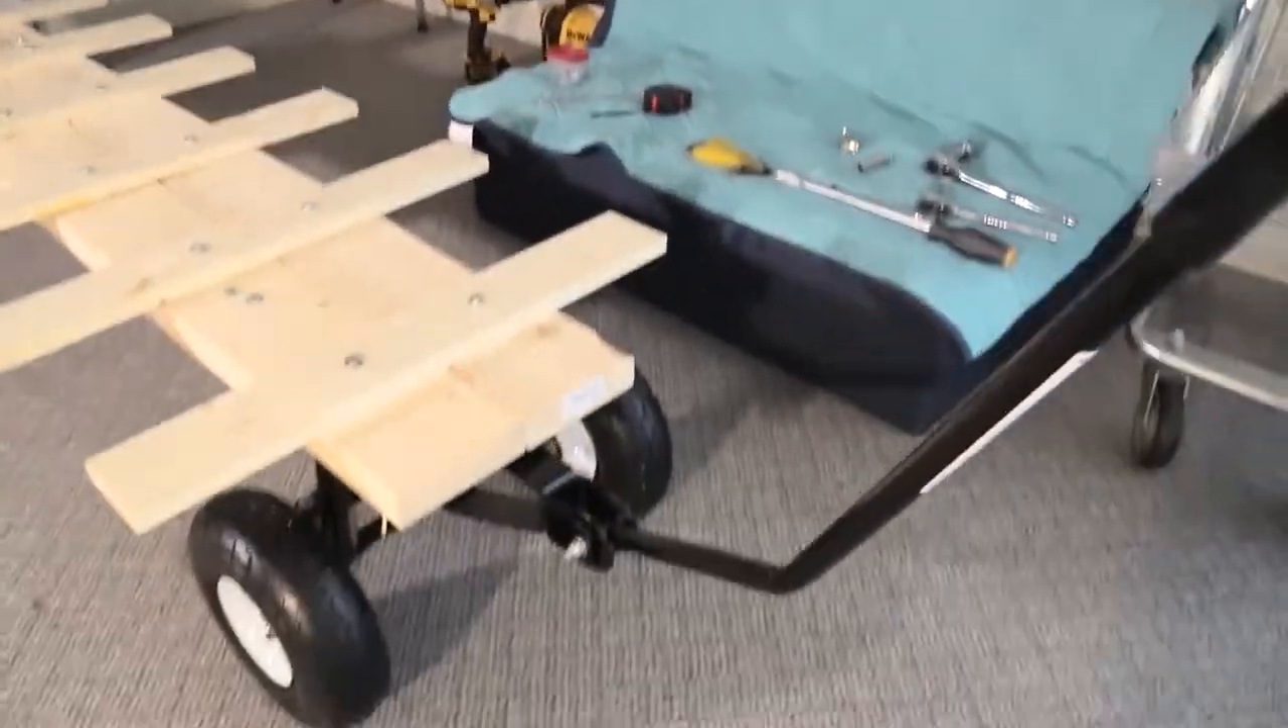Well as you guys can see I finally got the handle attached nice long handle that's gonna go straight on the back of my rad runner electric cargo bike whenever it arrives.